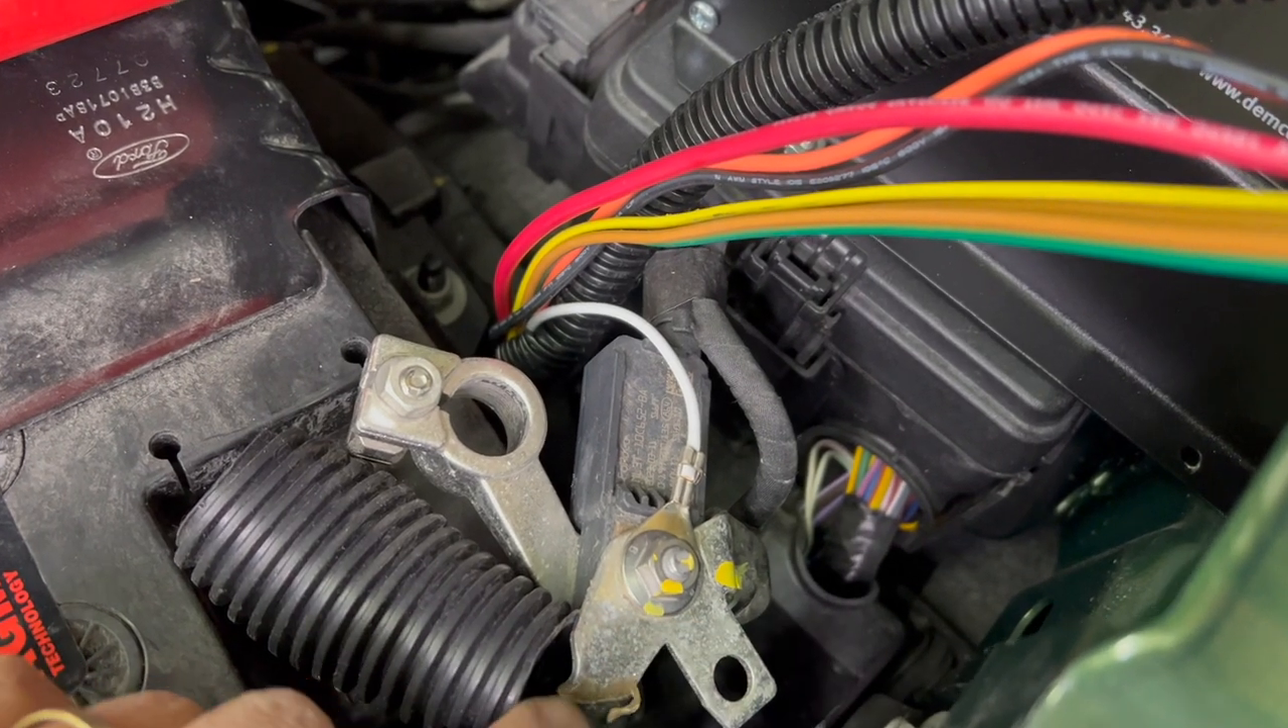So here we've added the ground terminal from the trailer wiring harness directly onto the accessory terminal for the ground at the battery.